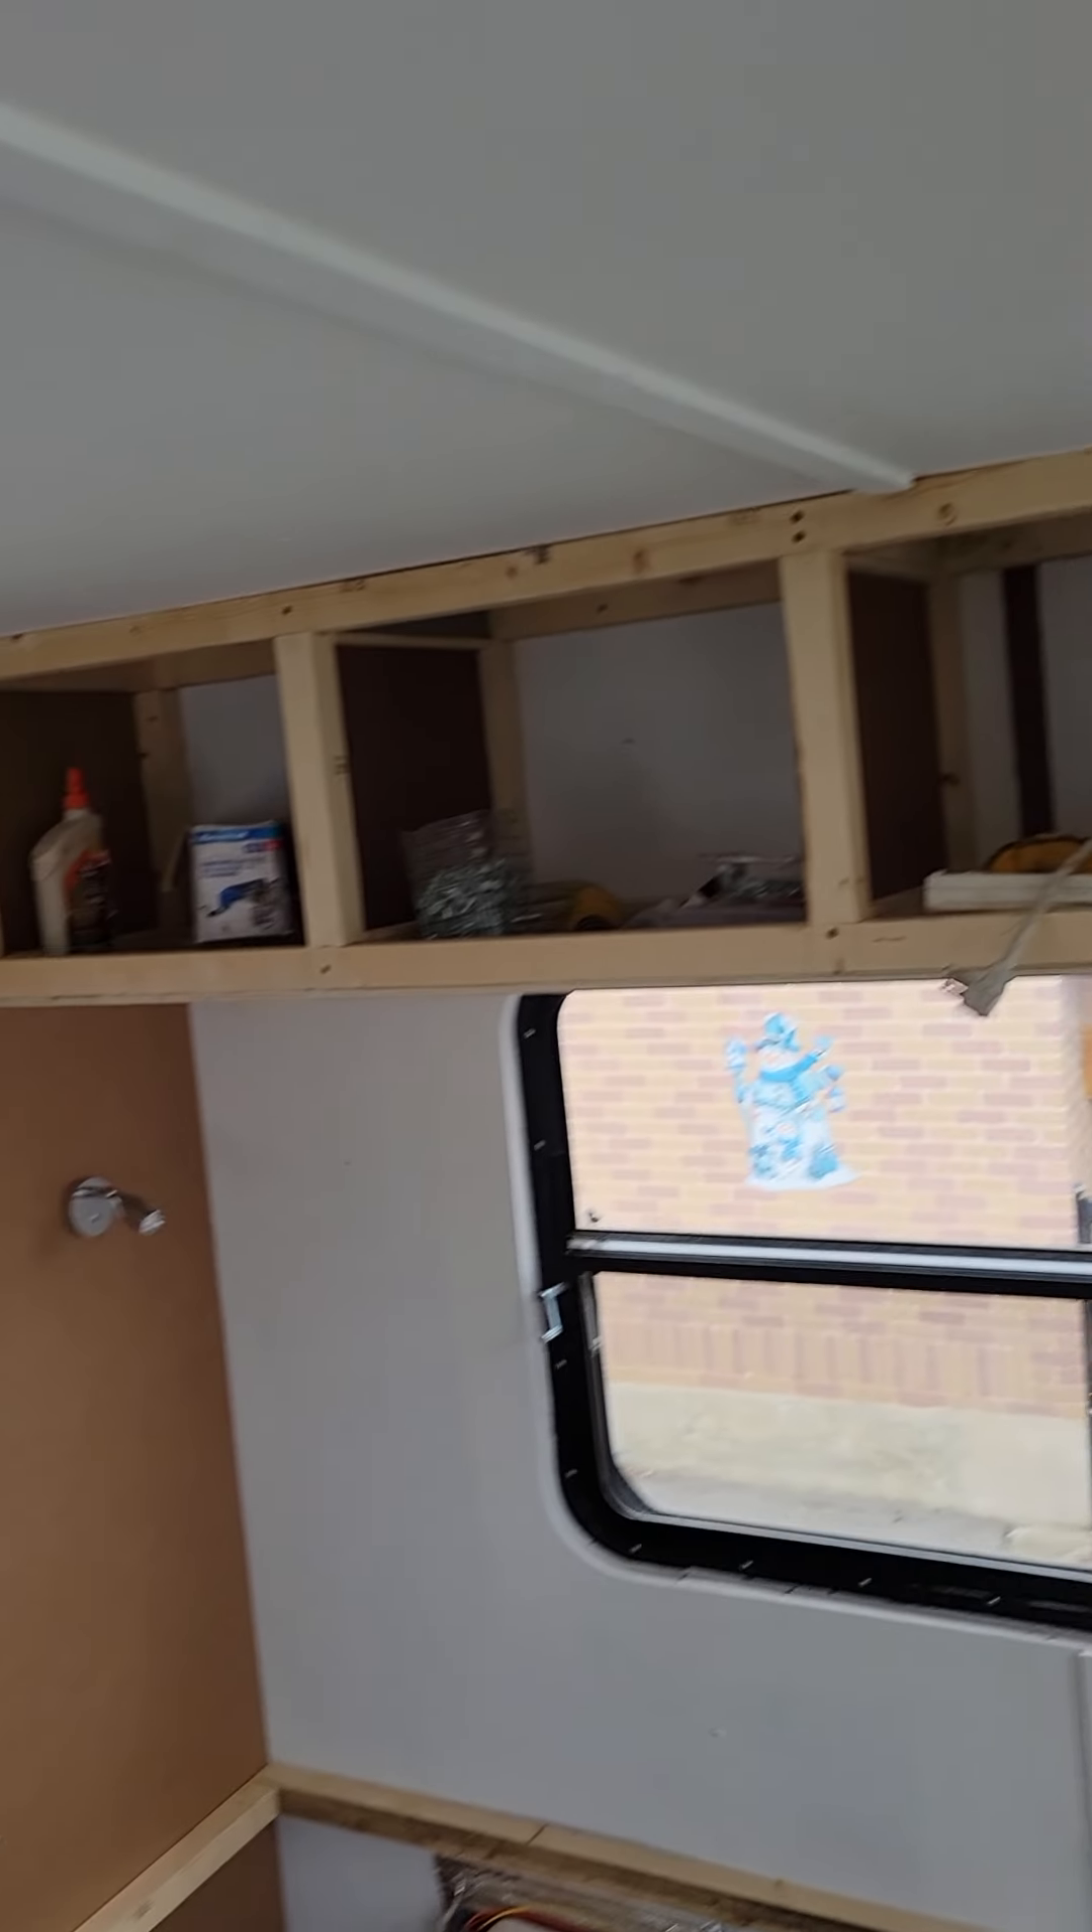The upper cabinets we built just waiting for doors to go on.